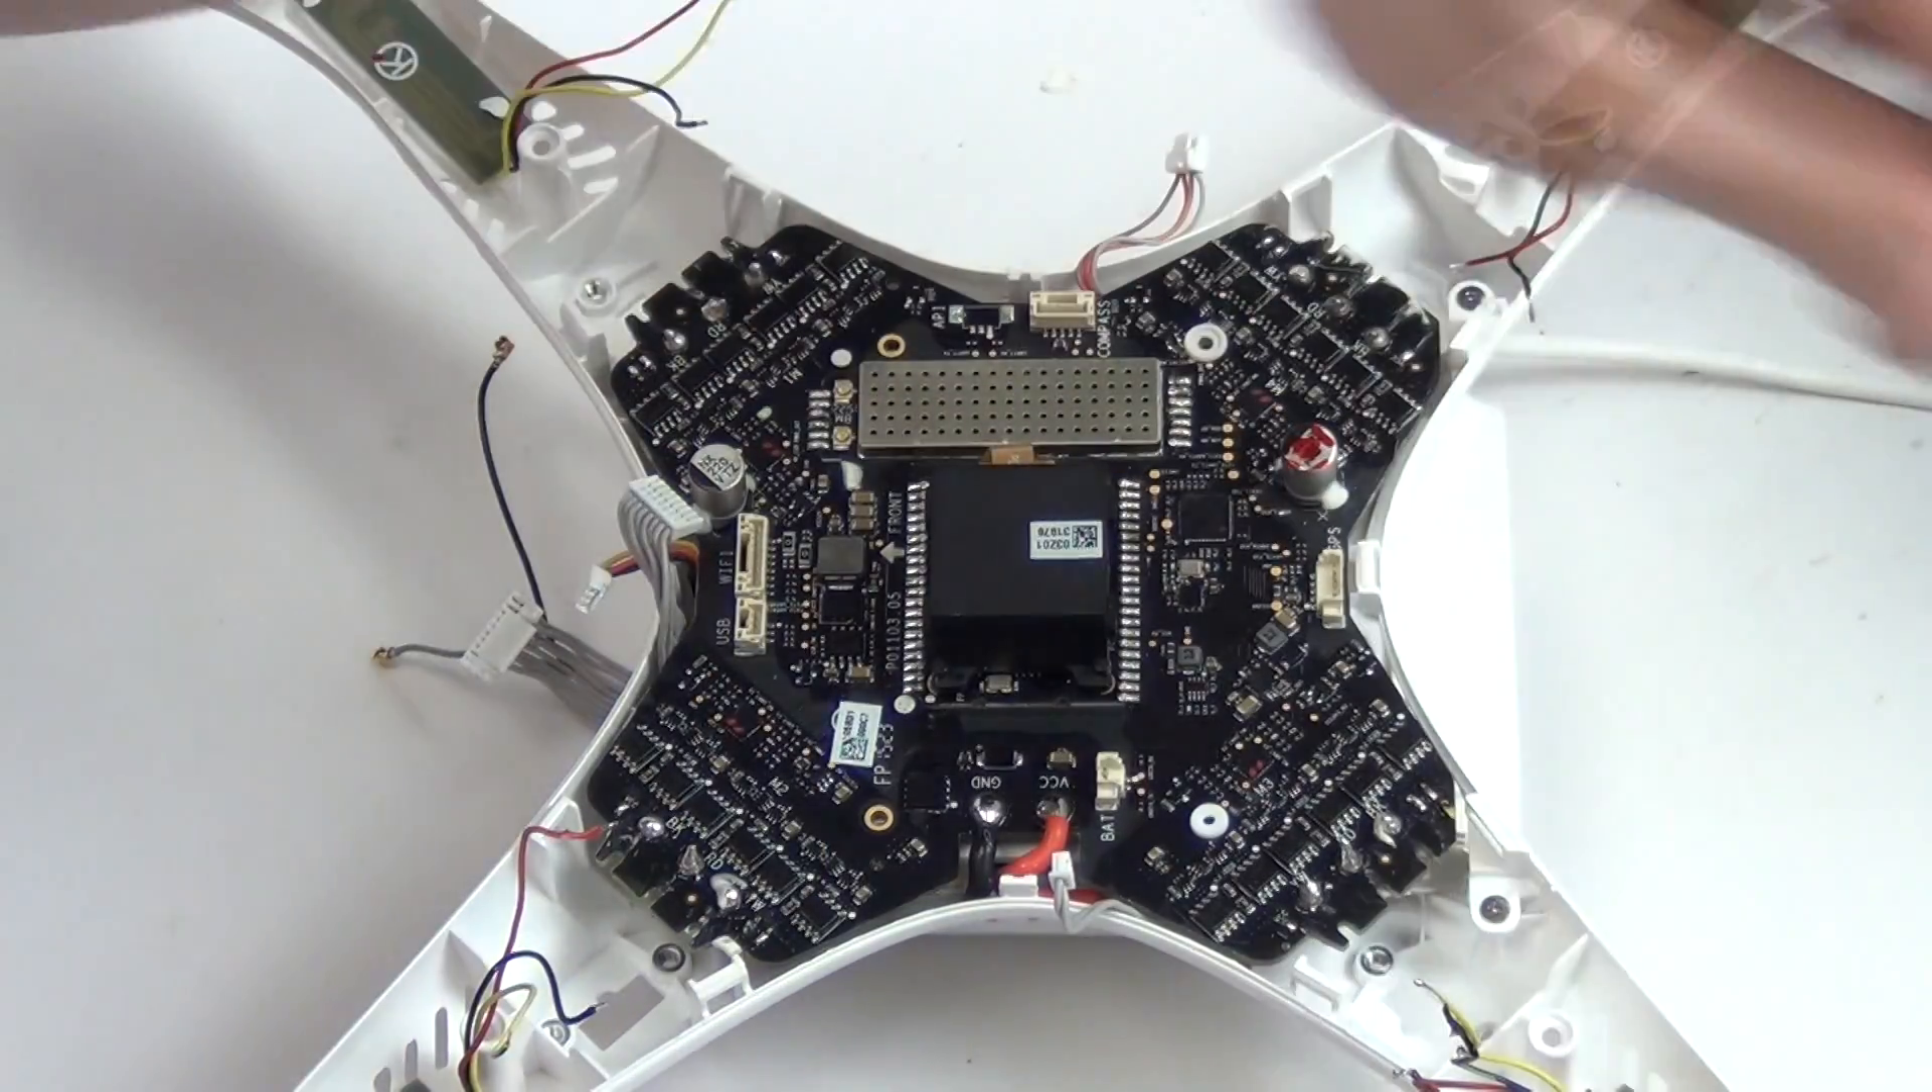The center board is now free except for the battery power wires.